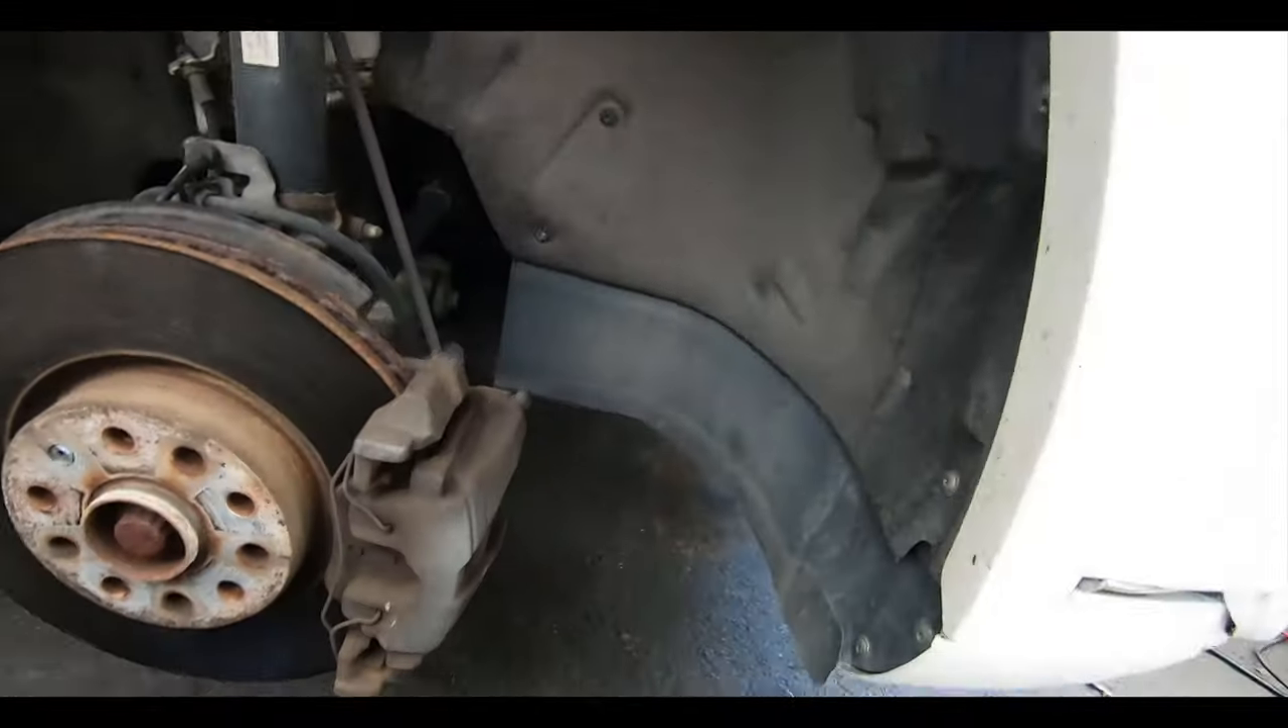All right guys so we got the wheel off now we got to work on getting the caliper bolts off.